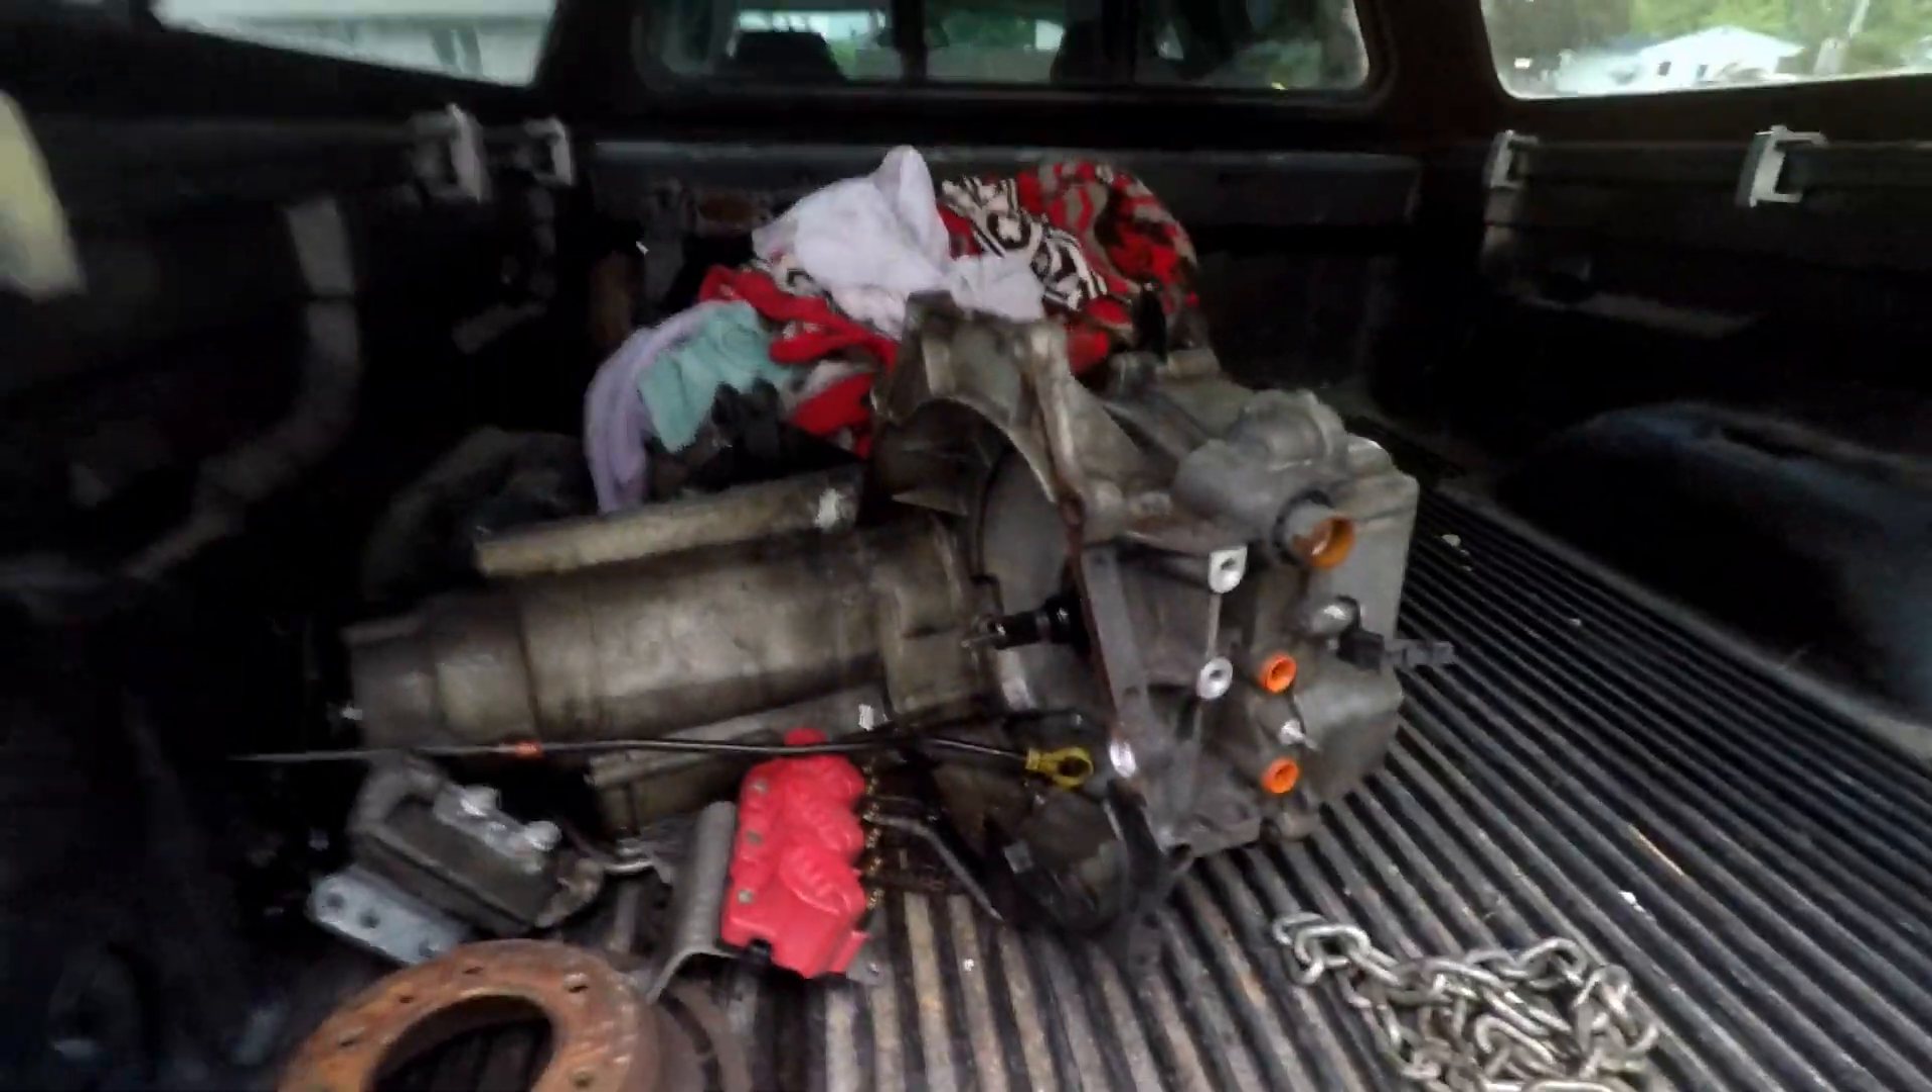All right, so day two working on this thing and the transmission is out.